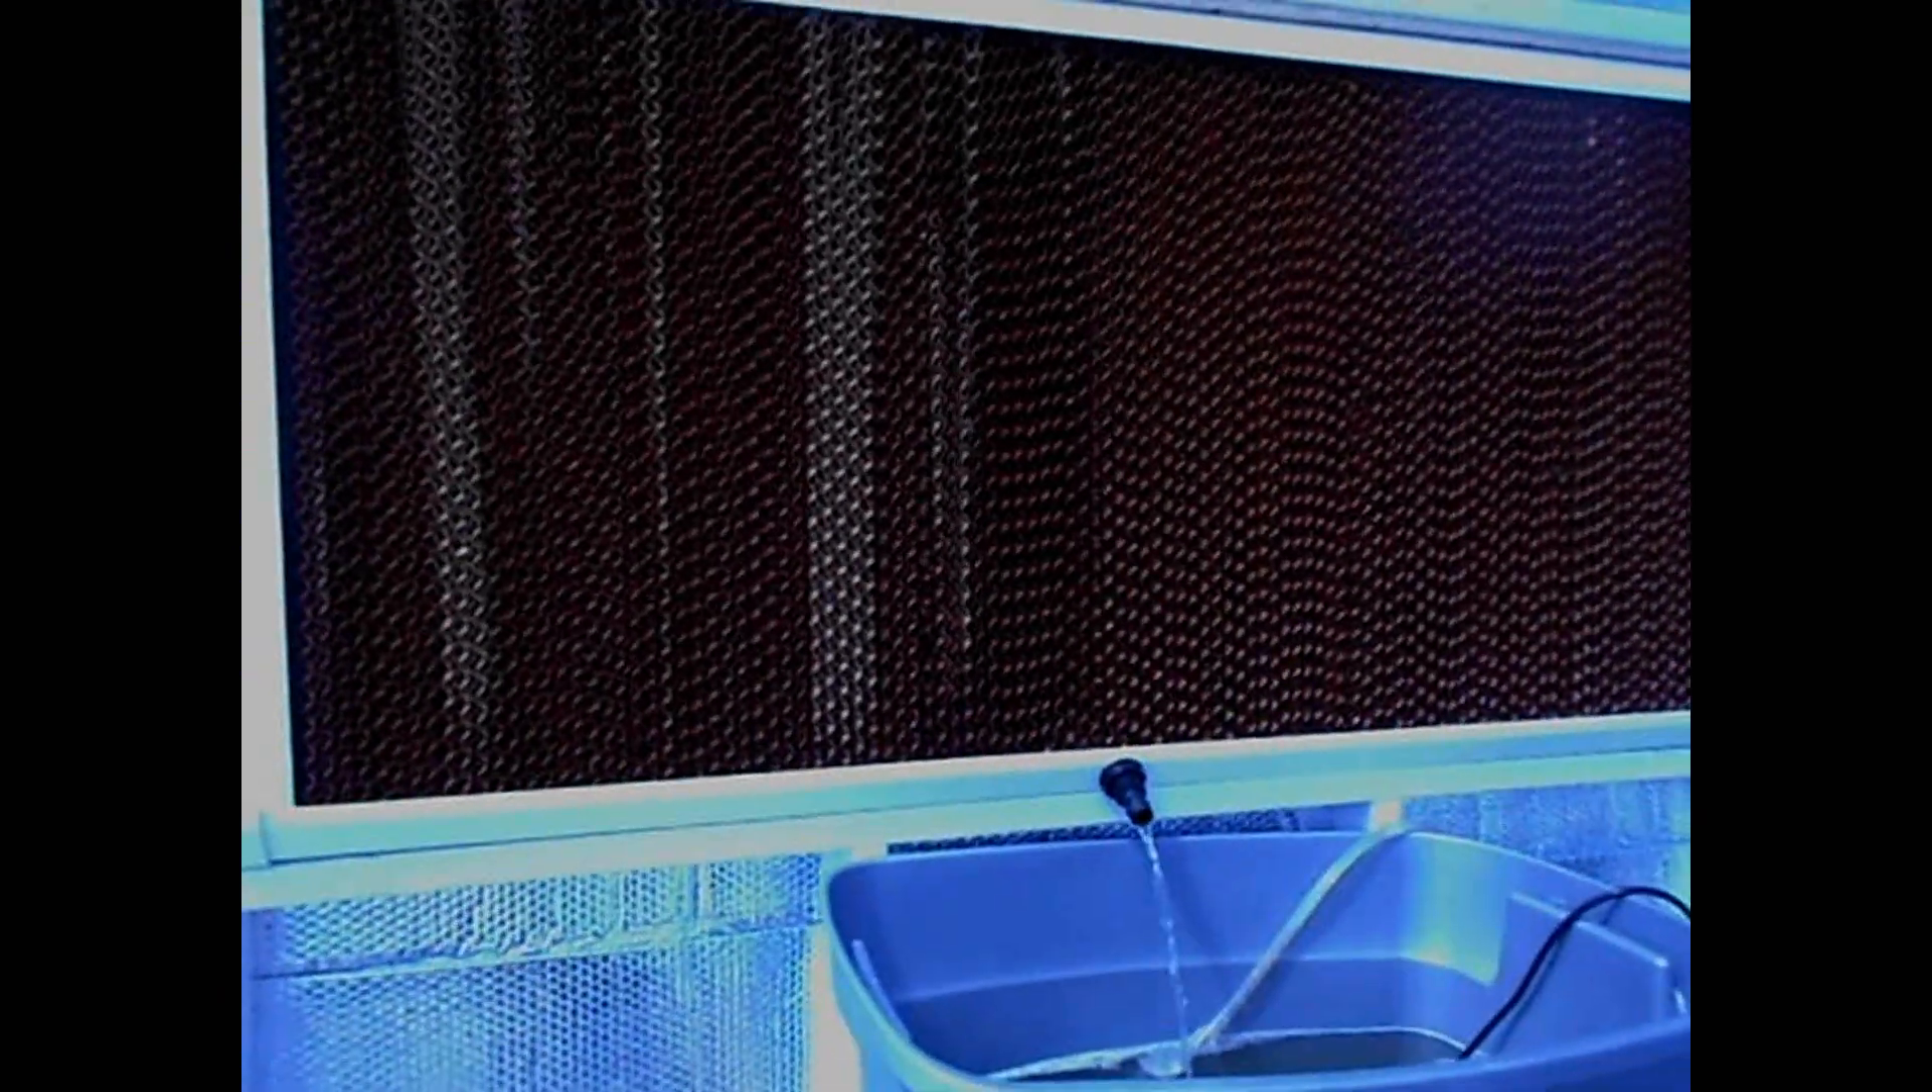We've already got swamp cooler in as you can see.